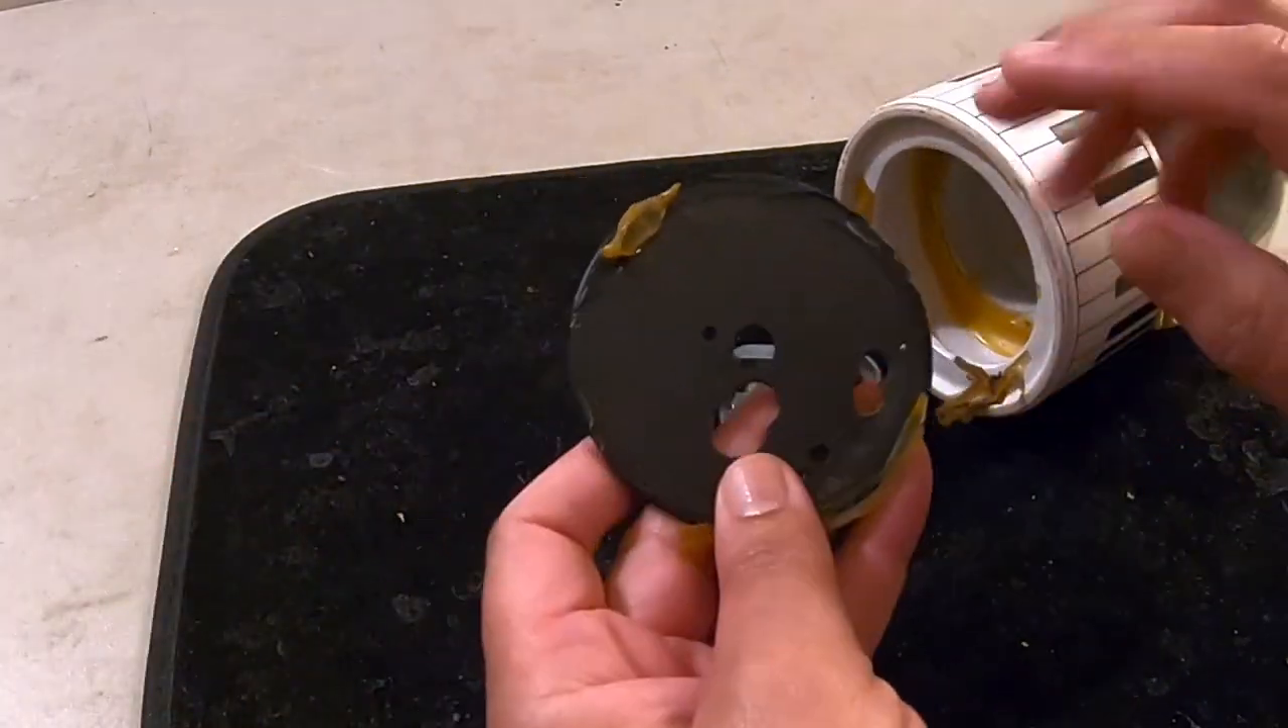So there's the cover. The cover's off and there's that, man, that, that glue.